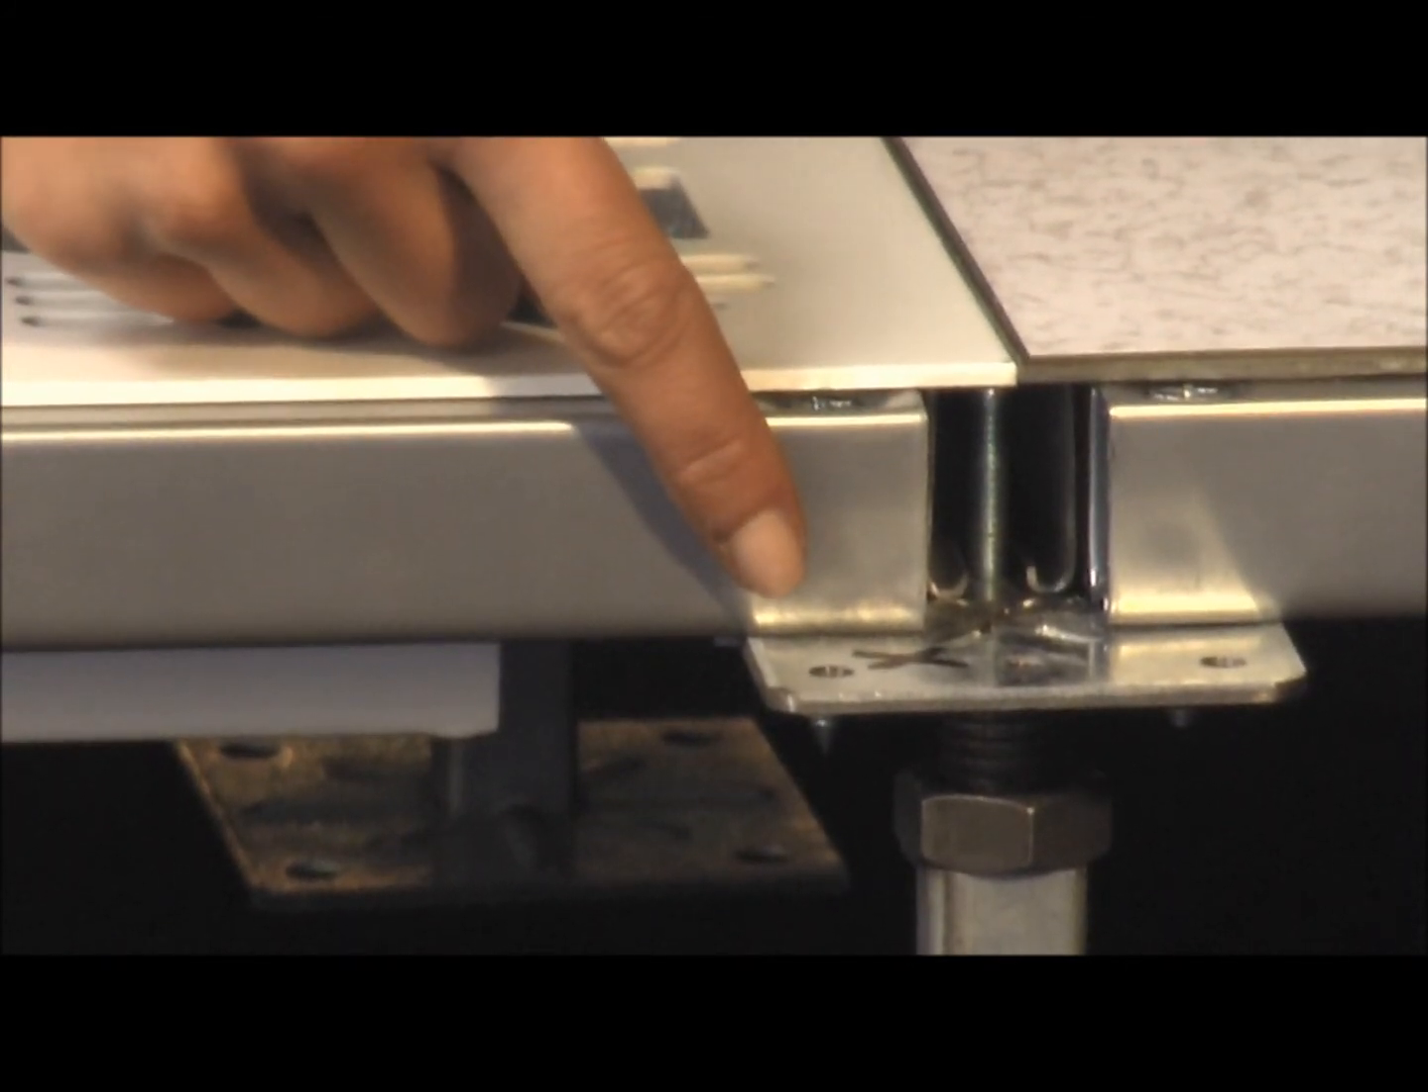Looks like we have a near flush transition between the infinity grate and existing solid tile.